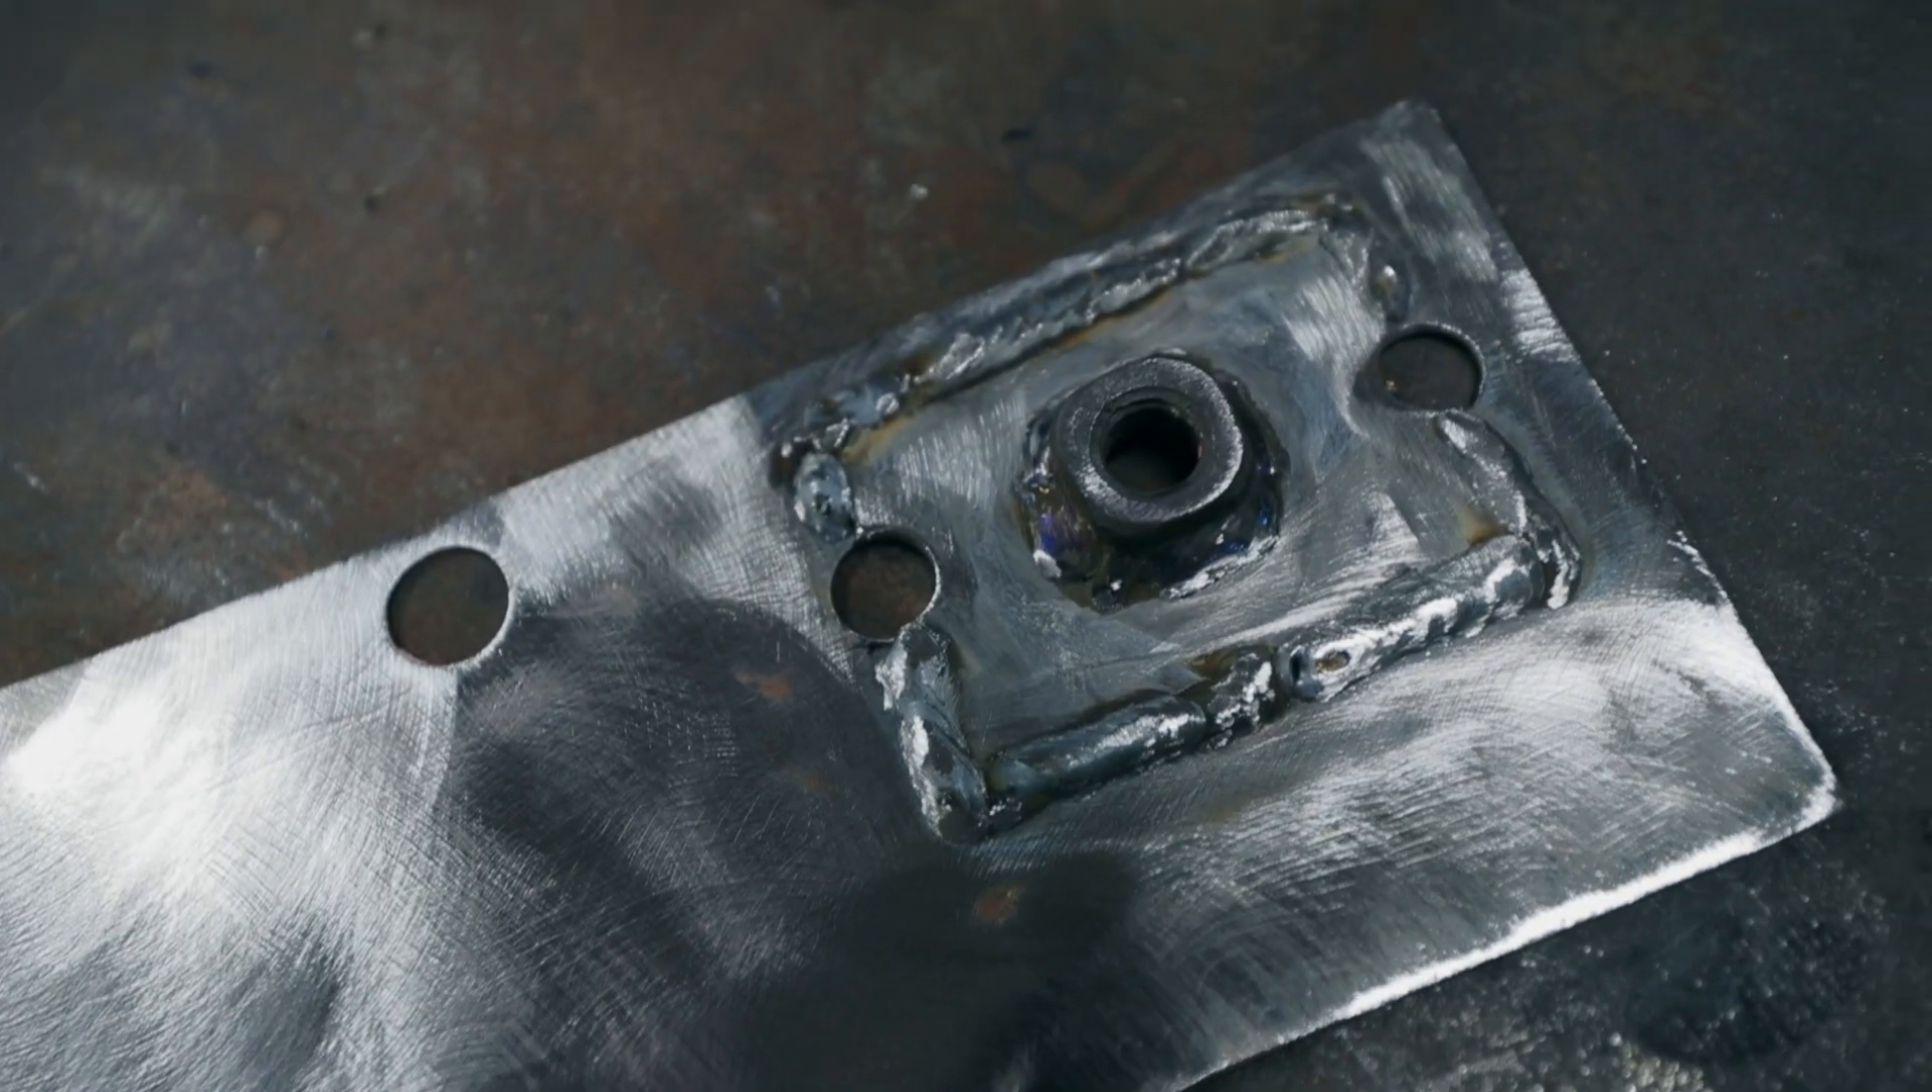We have our frame rail patch complete and I've reattached that nut that was on the back.